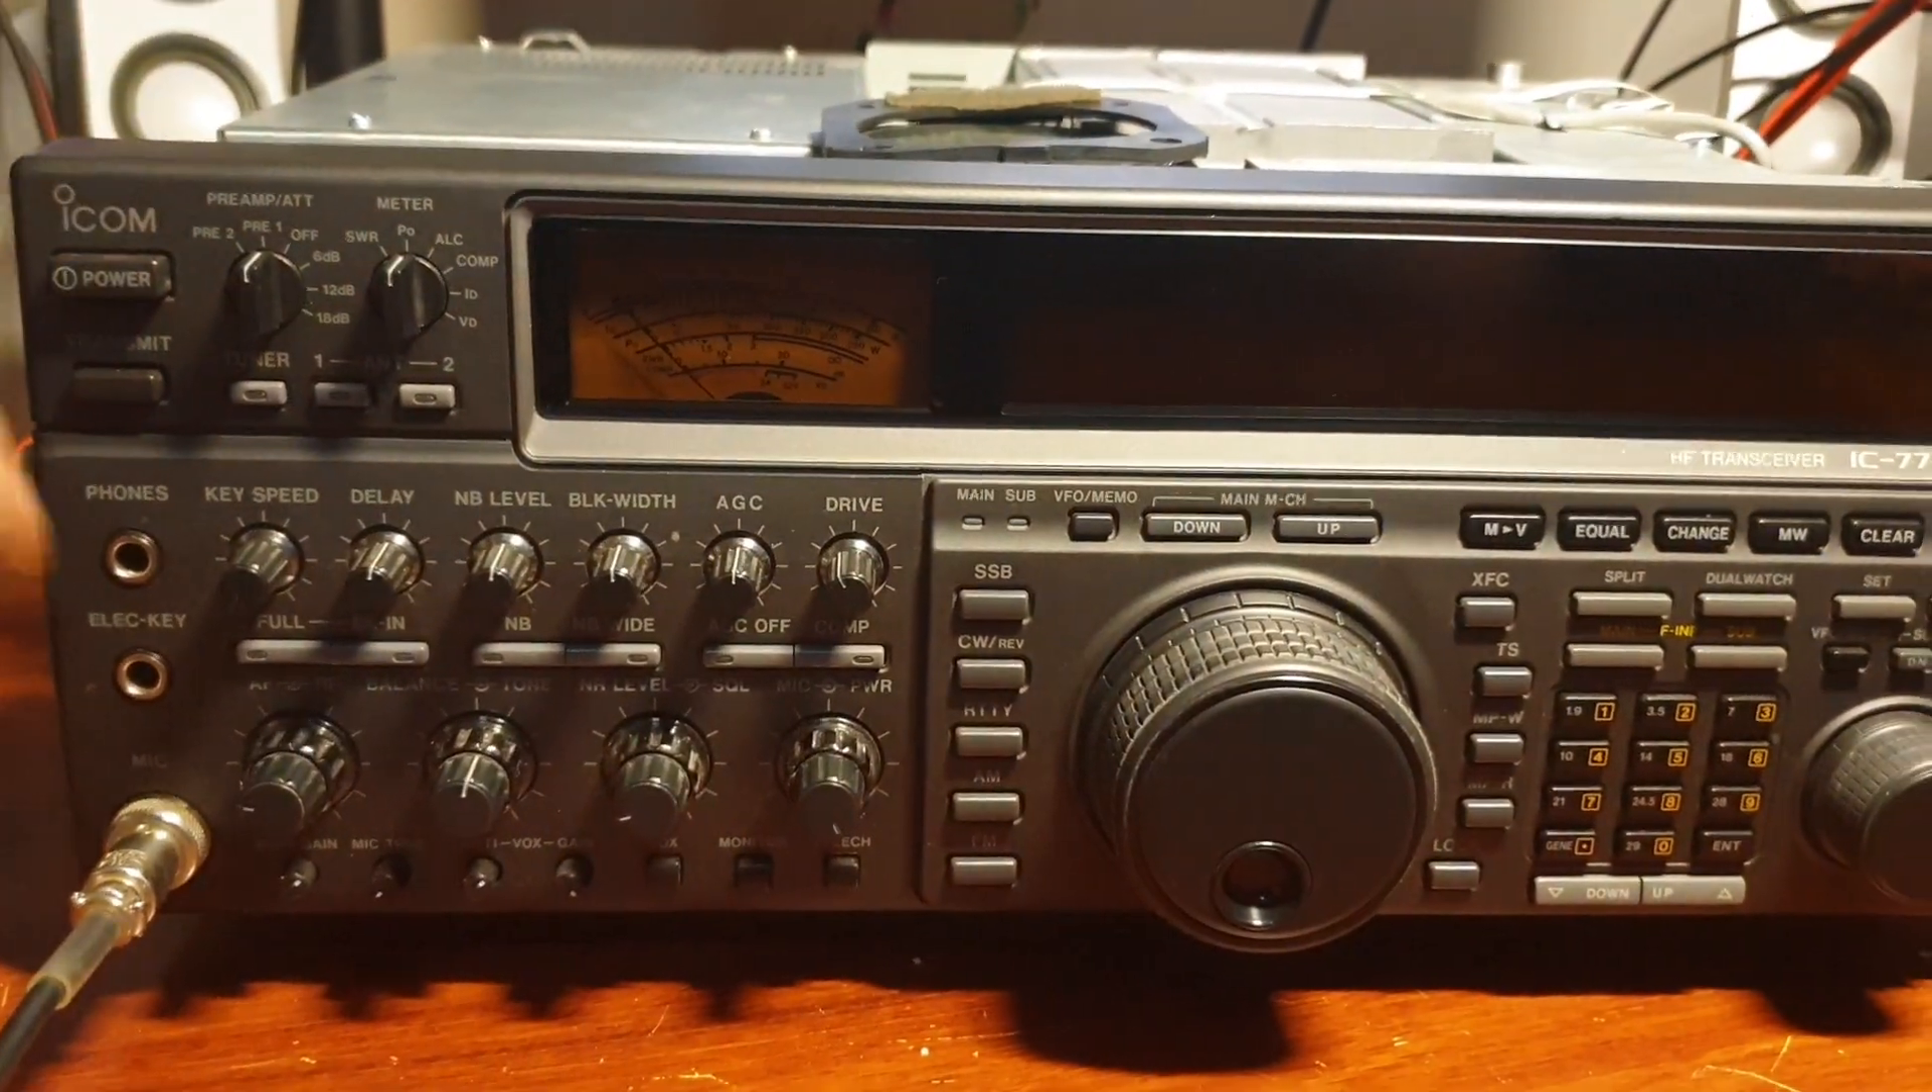I haven't put the, uh, top cover back on yet.